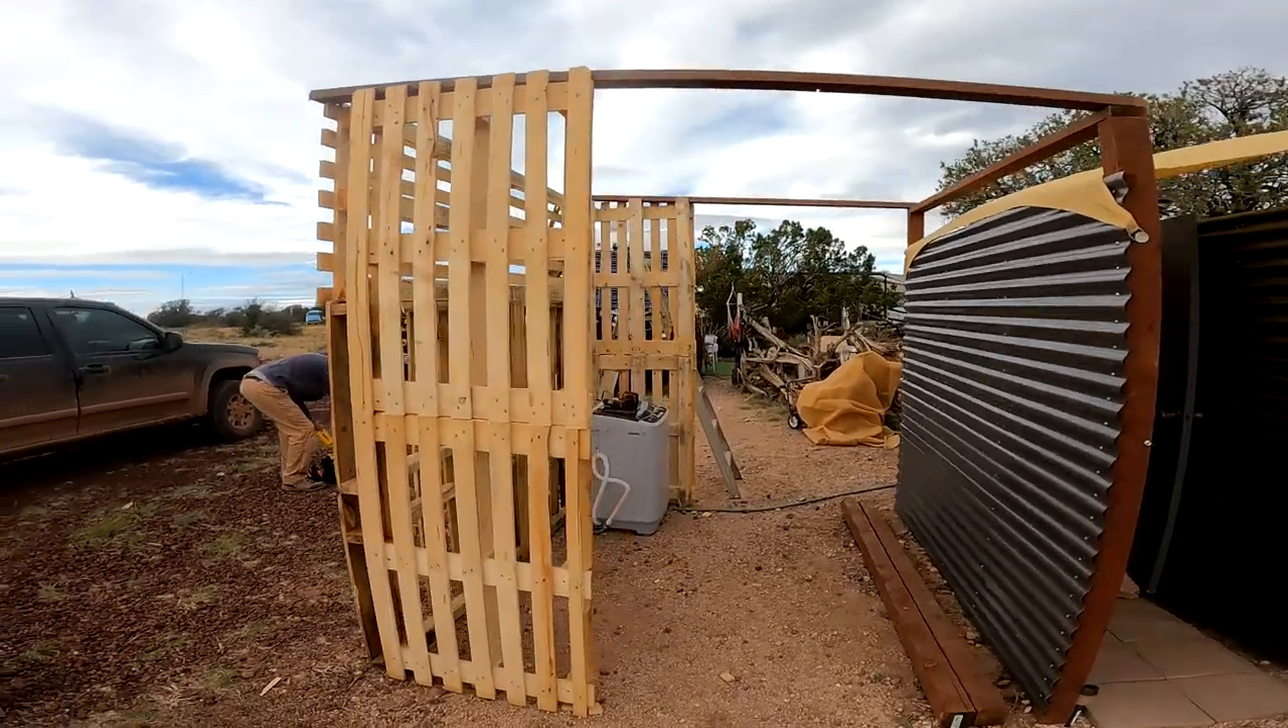Well, the structure is up. All we need is the cladding.